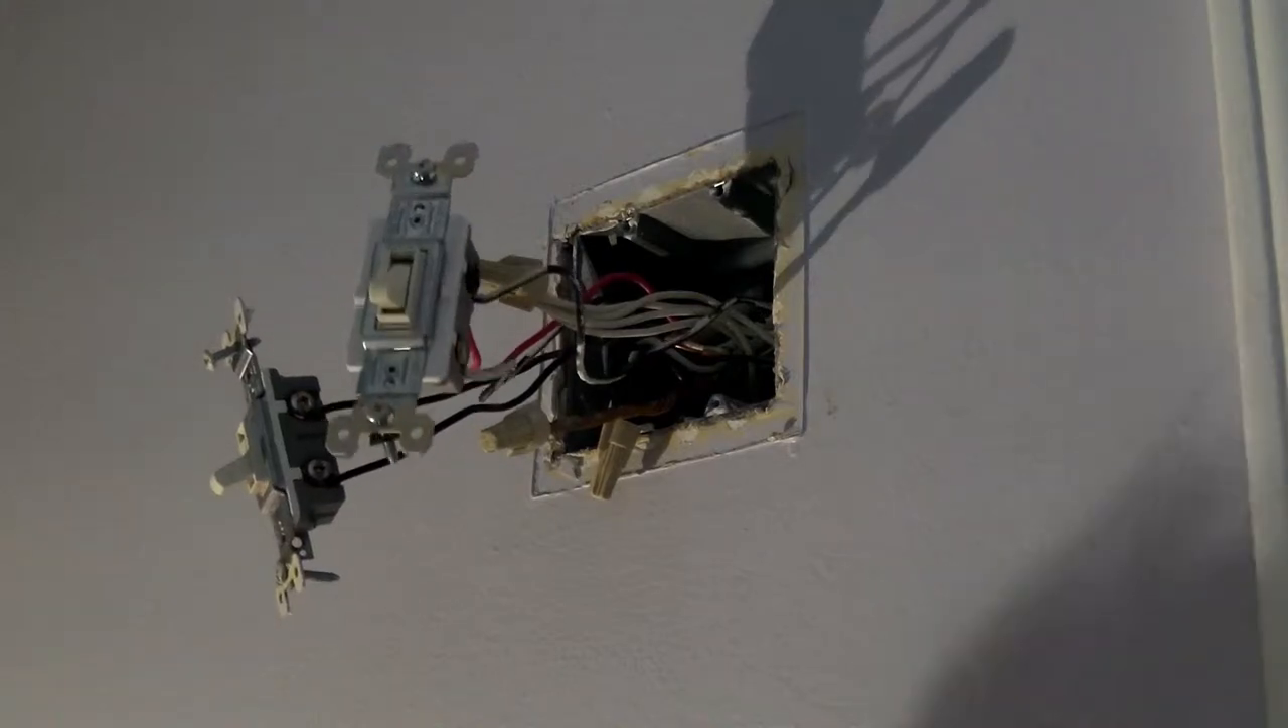Alright, here you see the switch plate off and most of the wires pulled out.